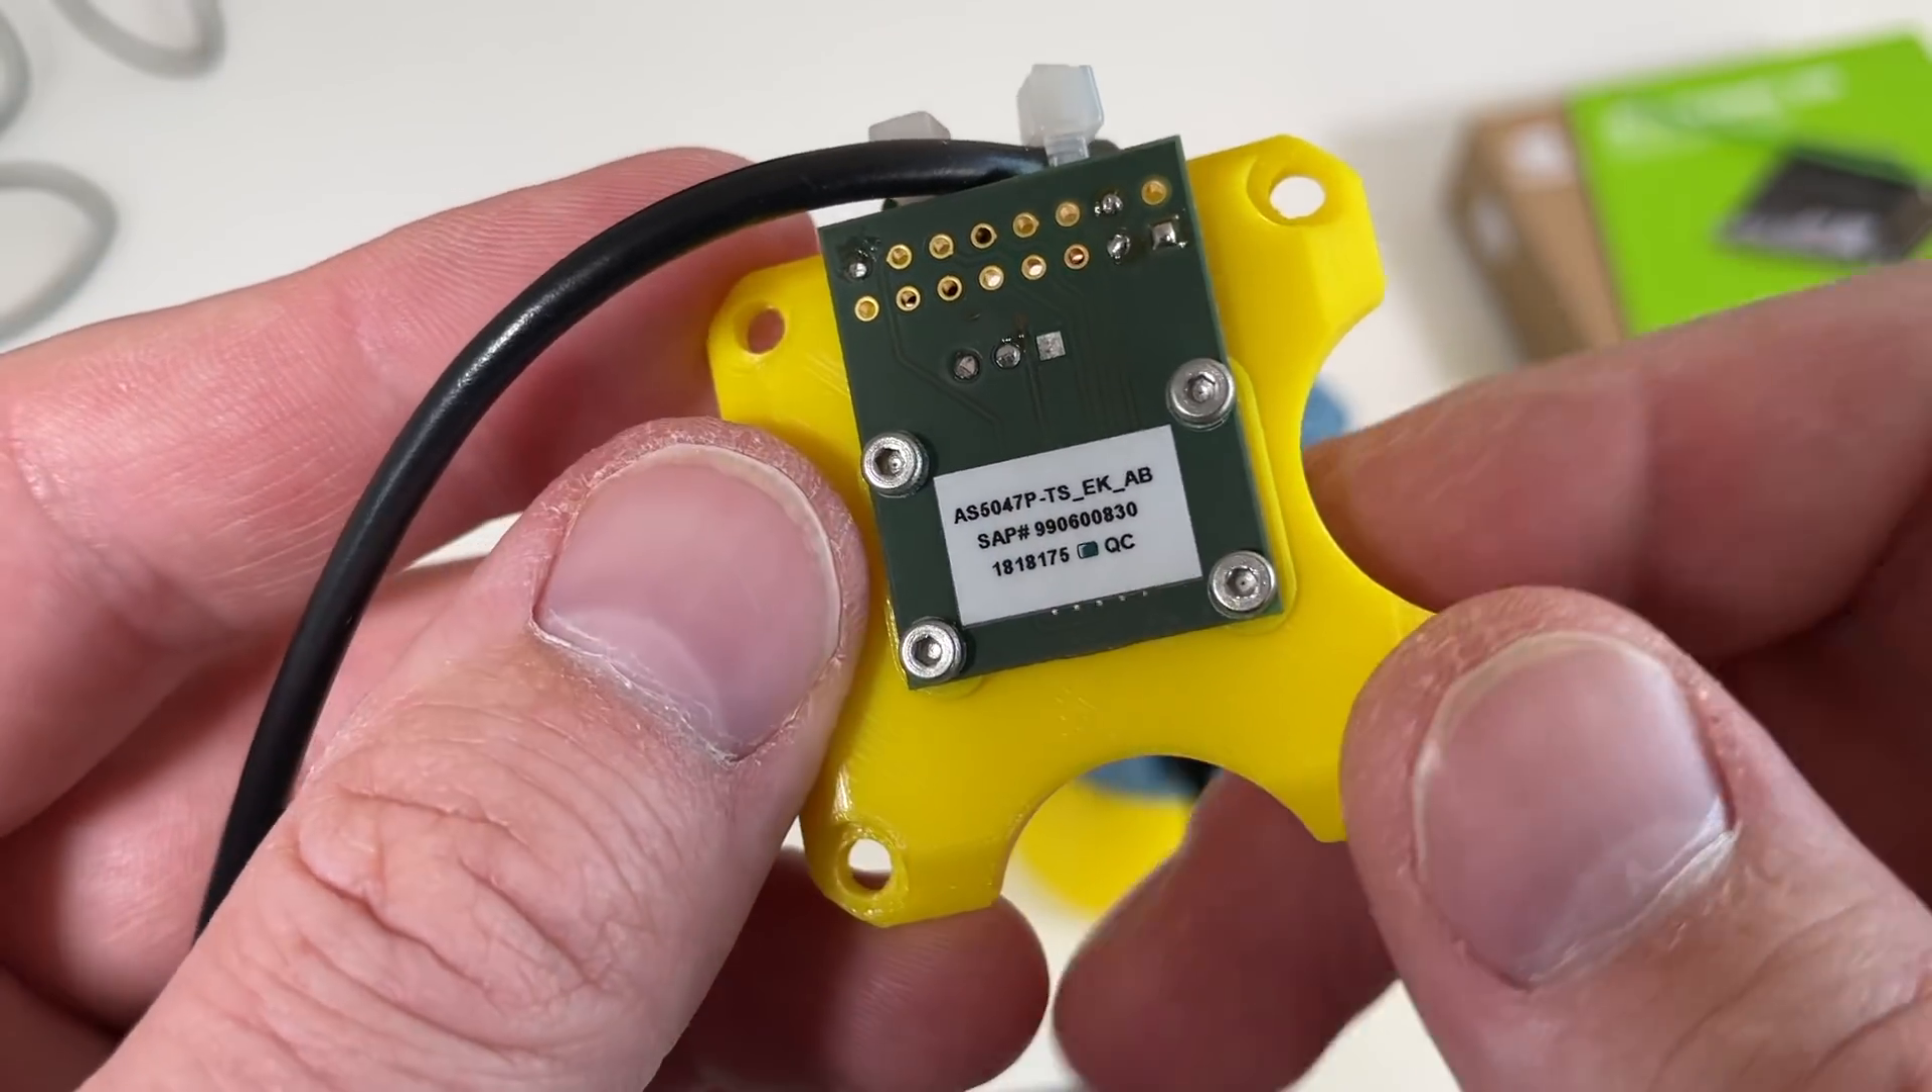And this is our encoder installed.